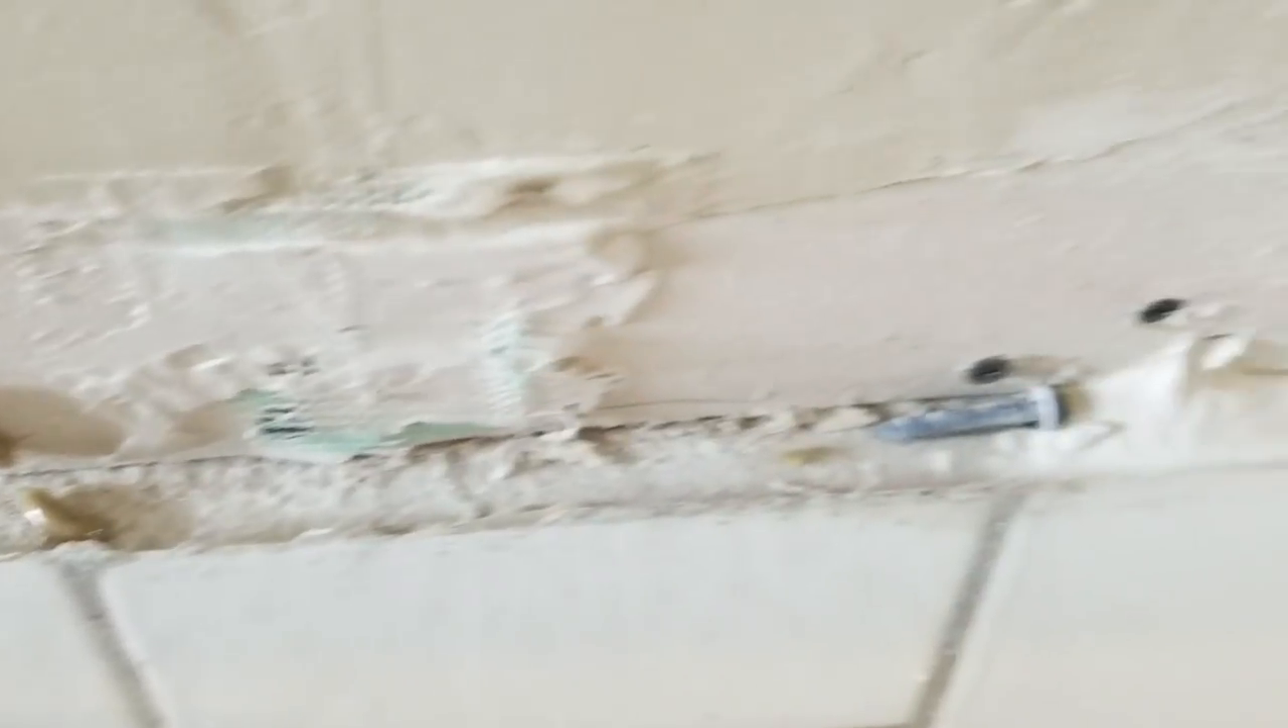You can see the builder left almost a three quarters of an inch gap because they tiled up to the other baseboards instead of tiling up near the wall and putting the baseboards on top.